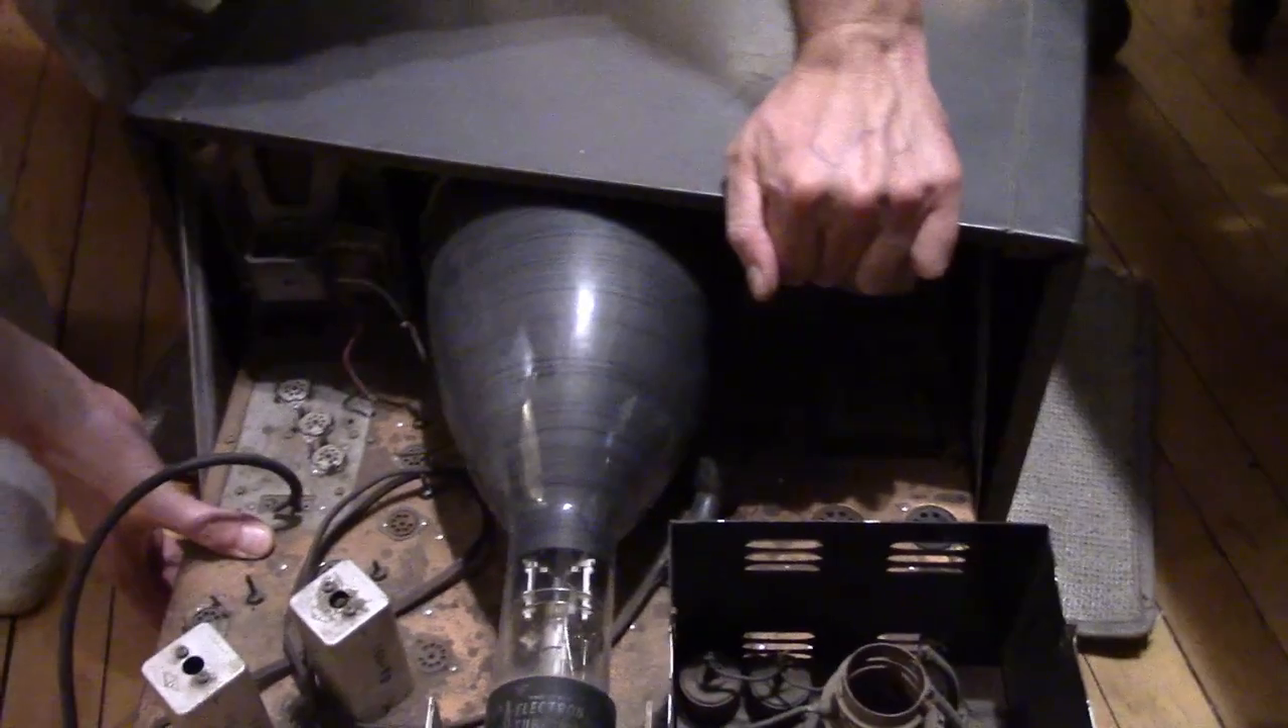Cover of the high voltage box is missing.